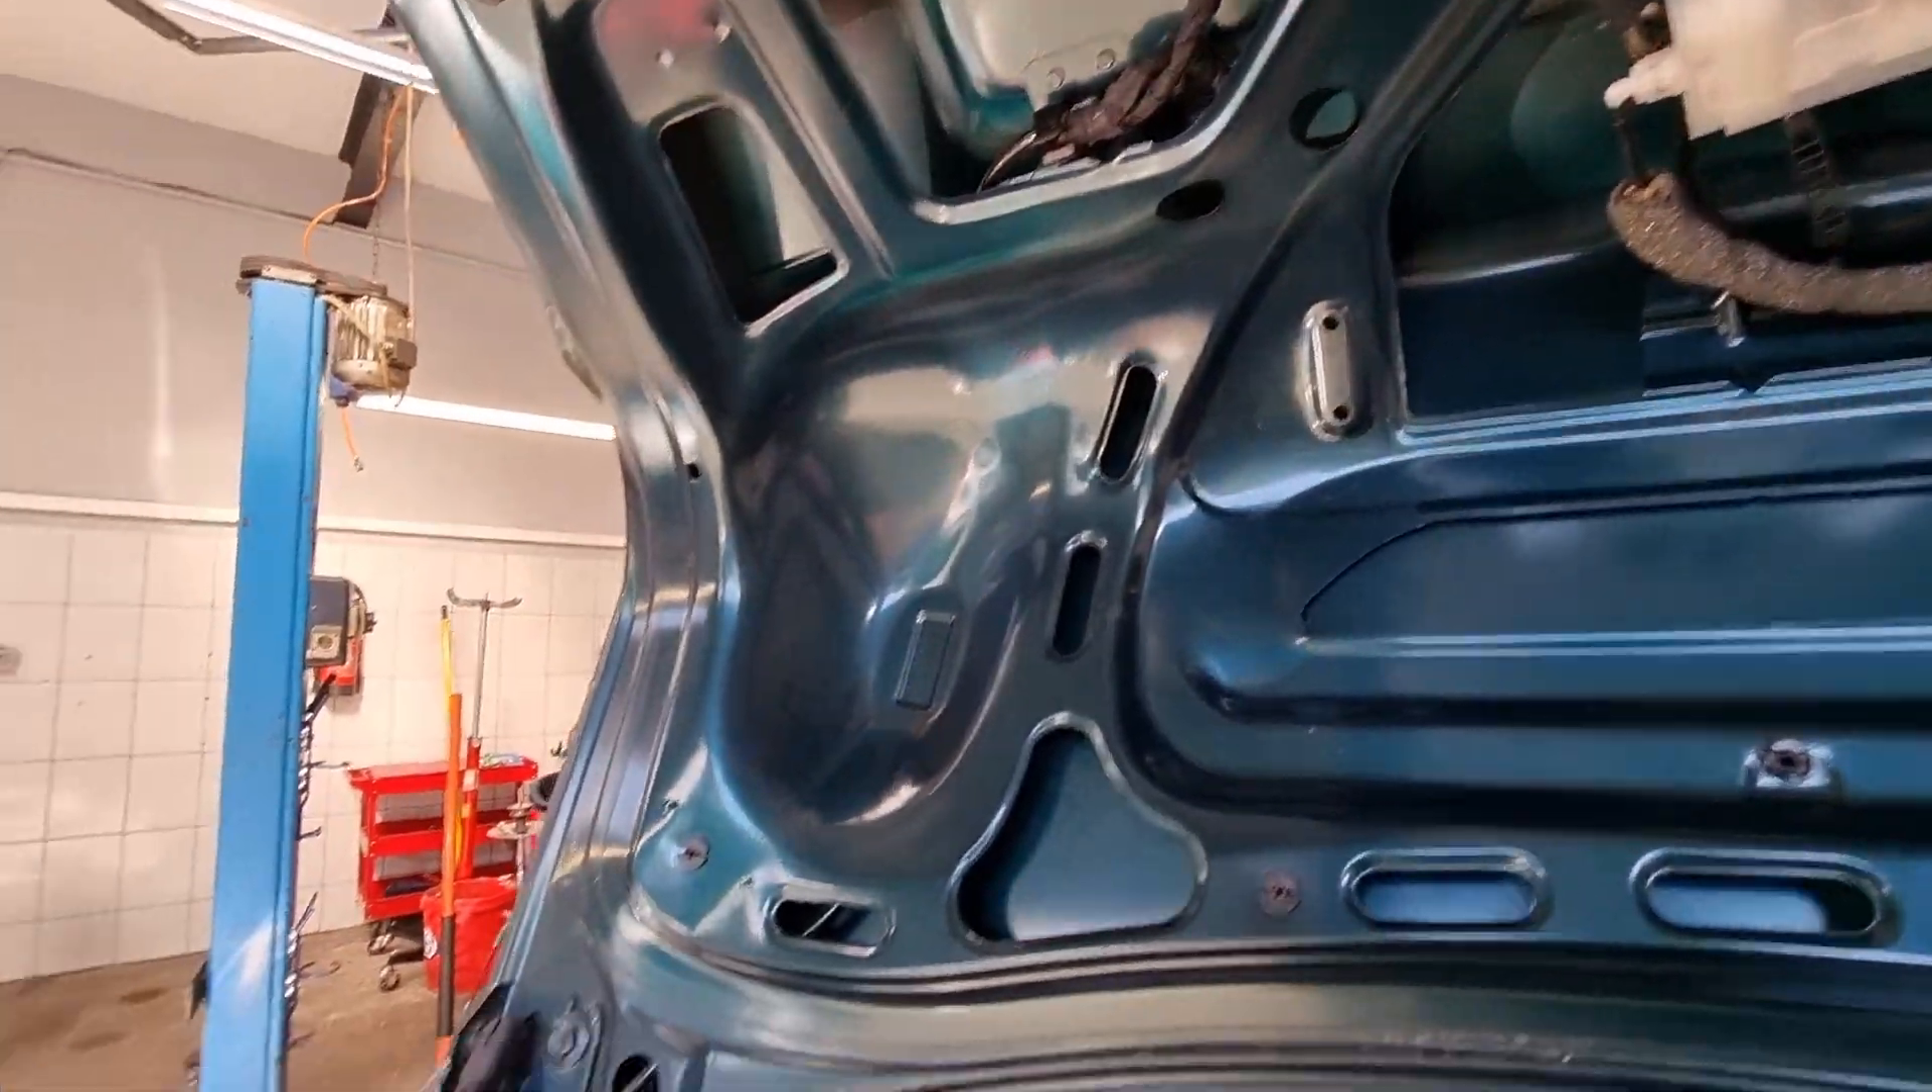Ich habe hier die verkleidung auch noch nicht dran.